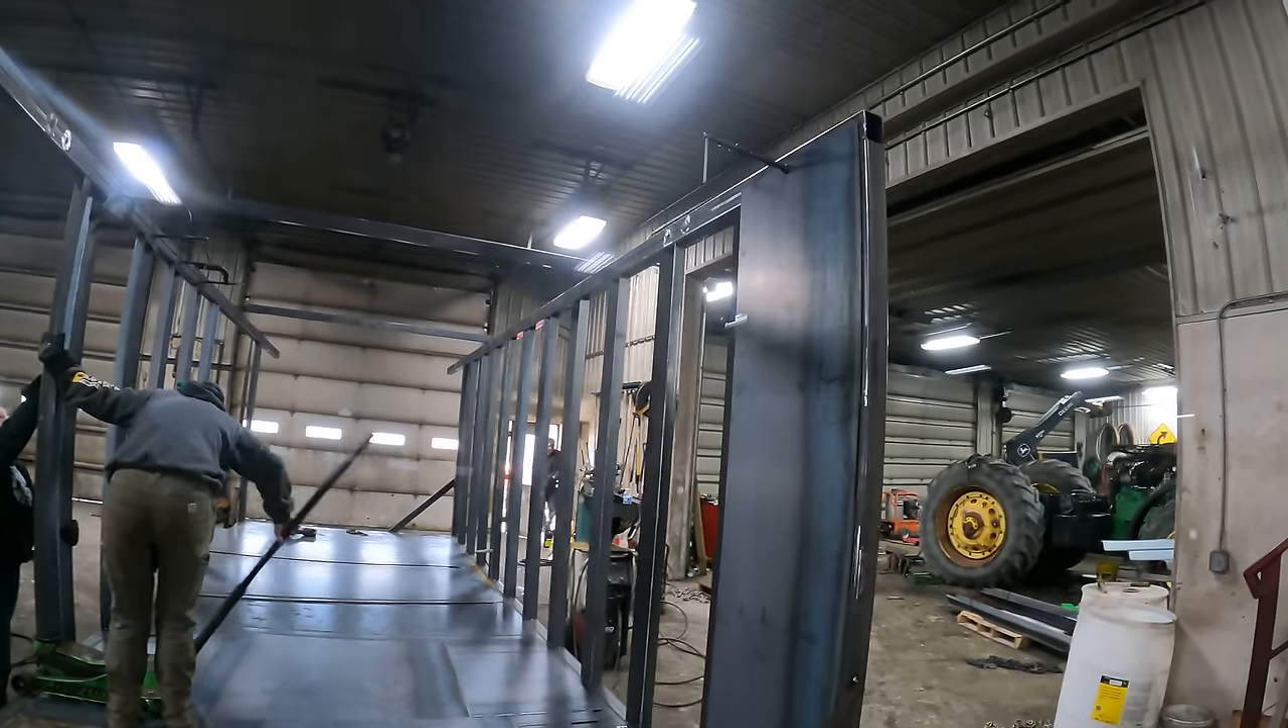Well they've got the posts up on this right hand side.